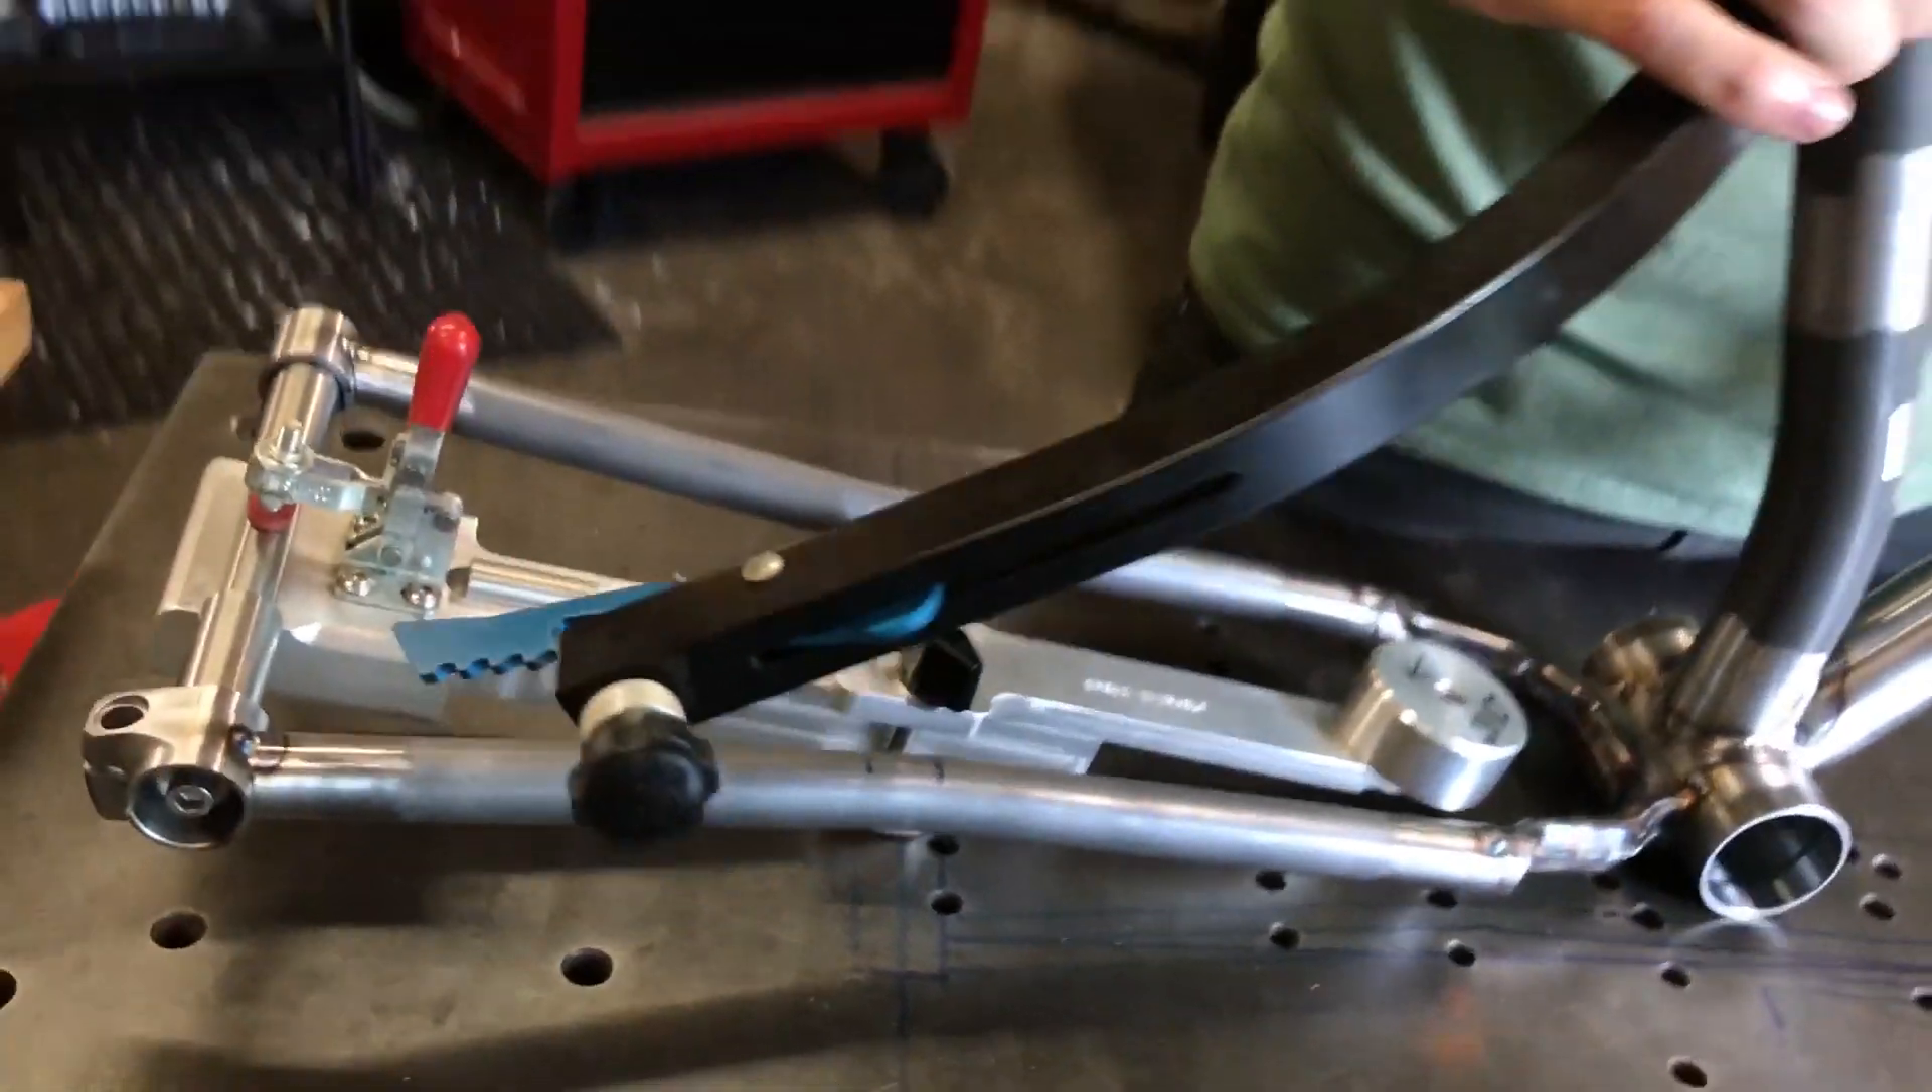And then you look at the little finger and it doesn't even reach the dropouts.